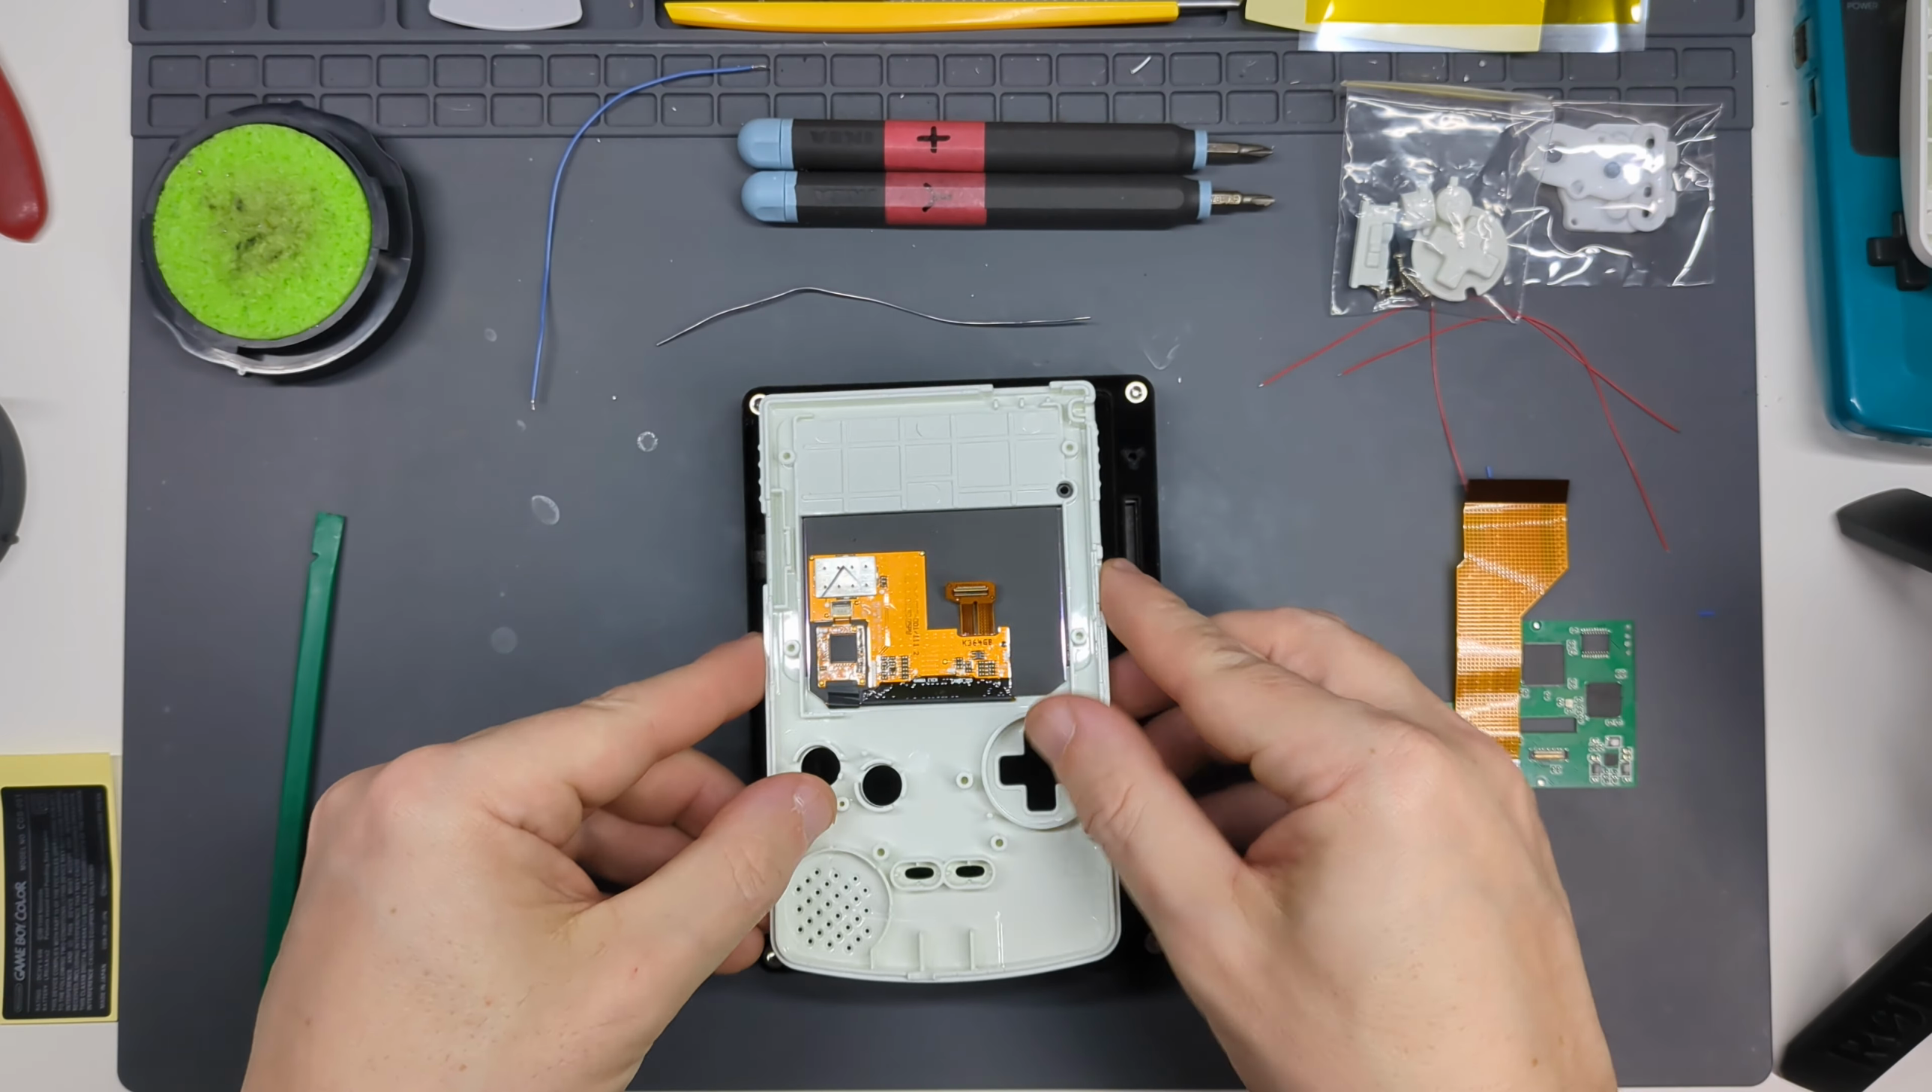That's my screen in place on my shell.